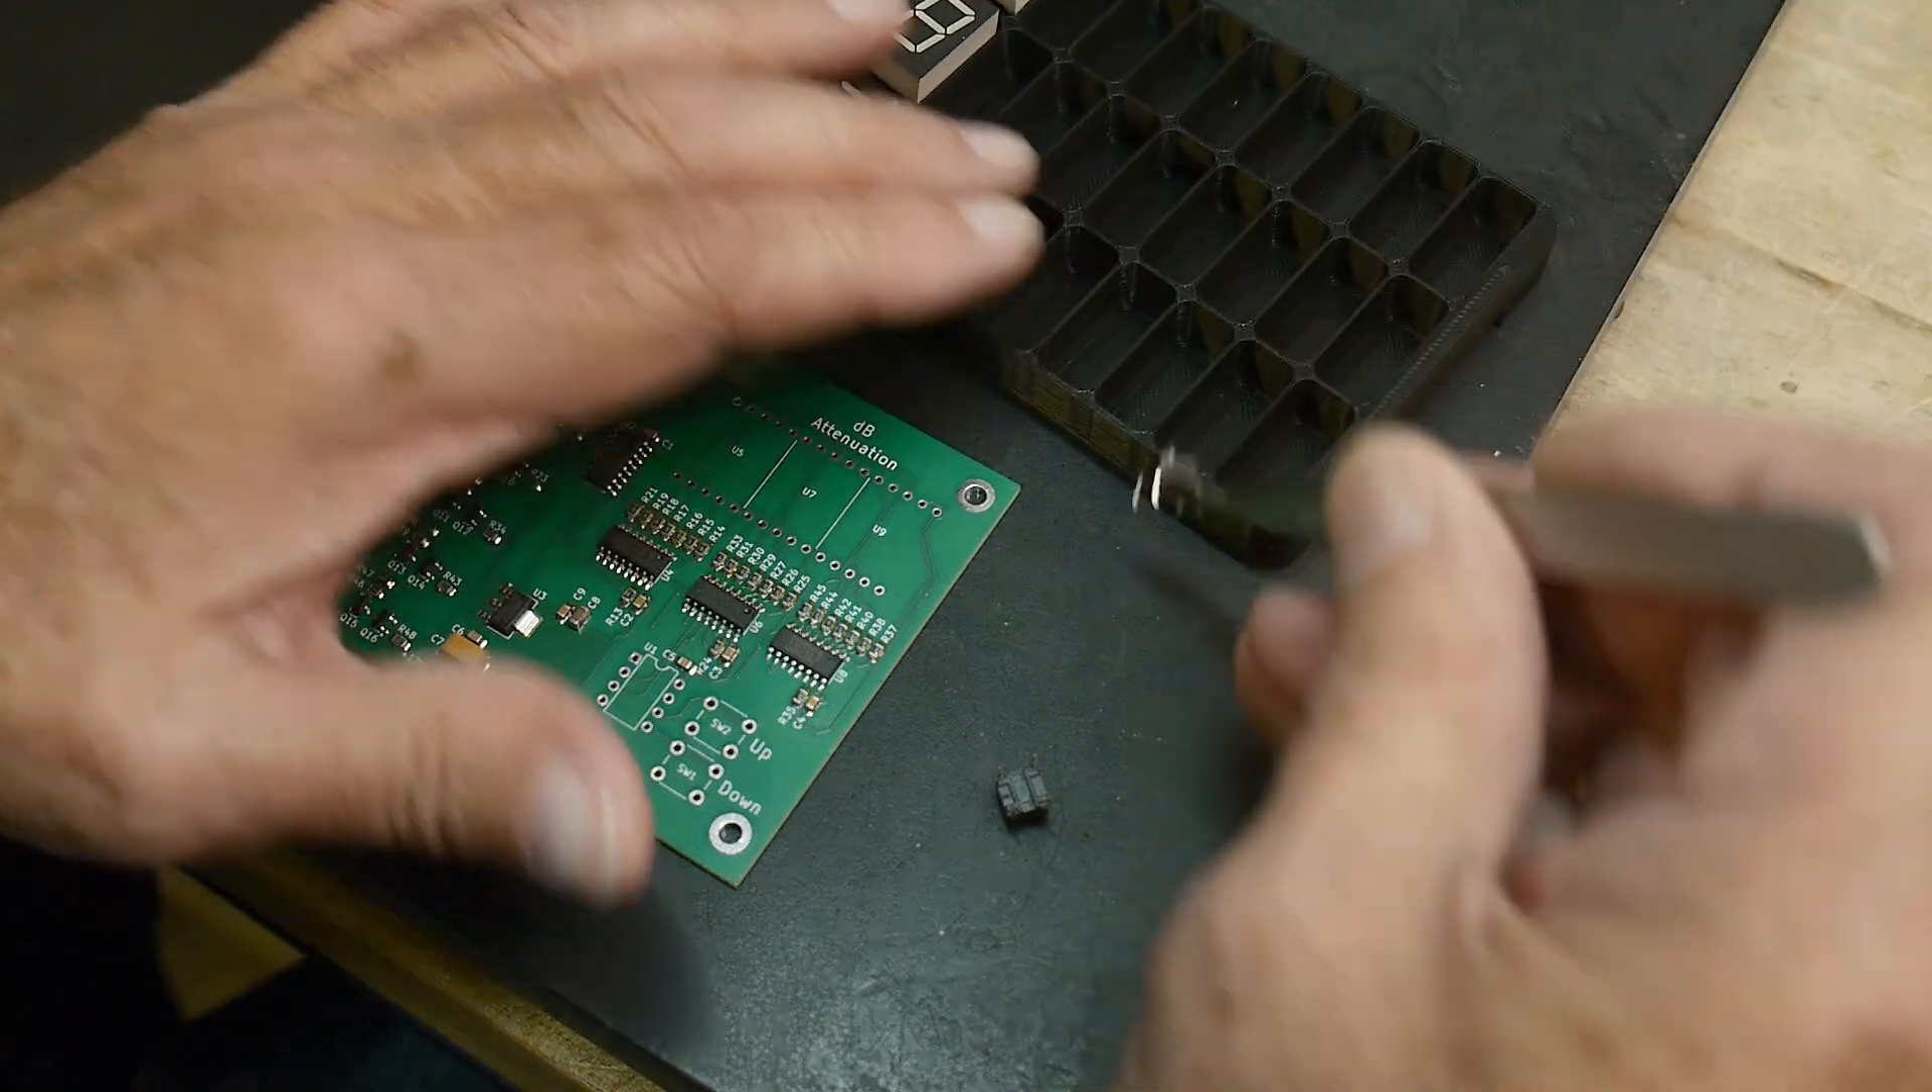I still have the switches to put in.